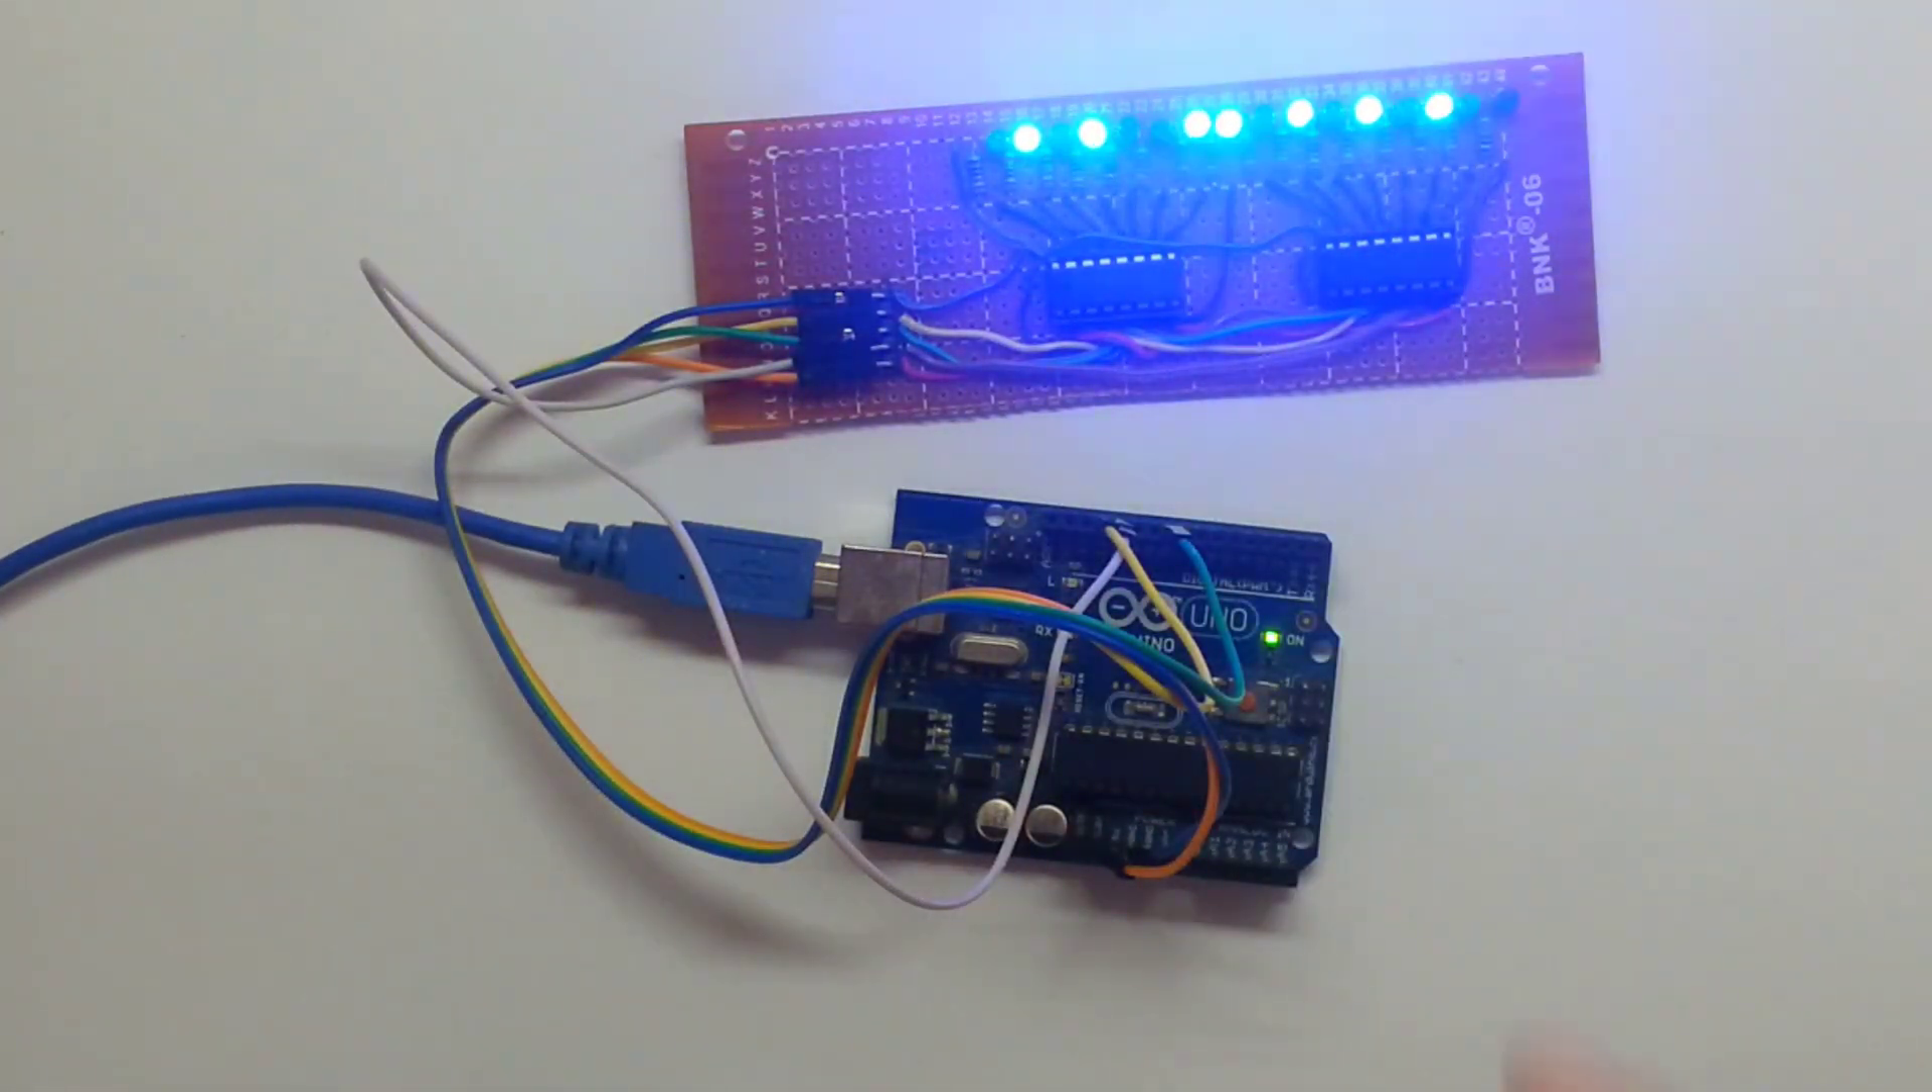I finished soldering everything and I put the two ICs in place.